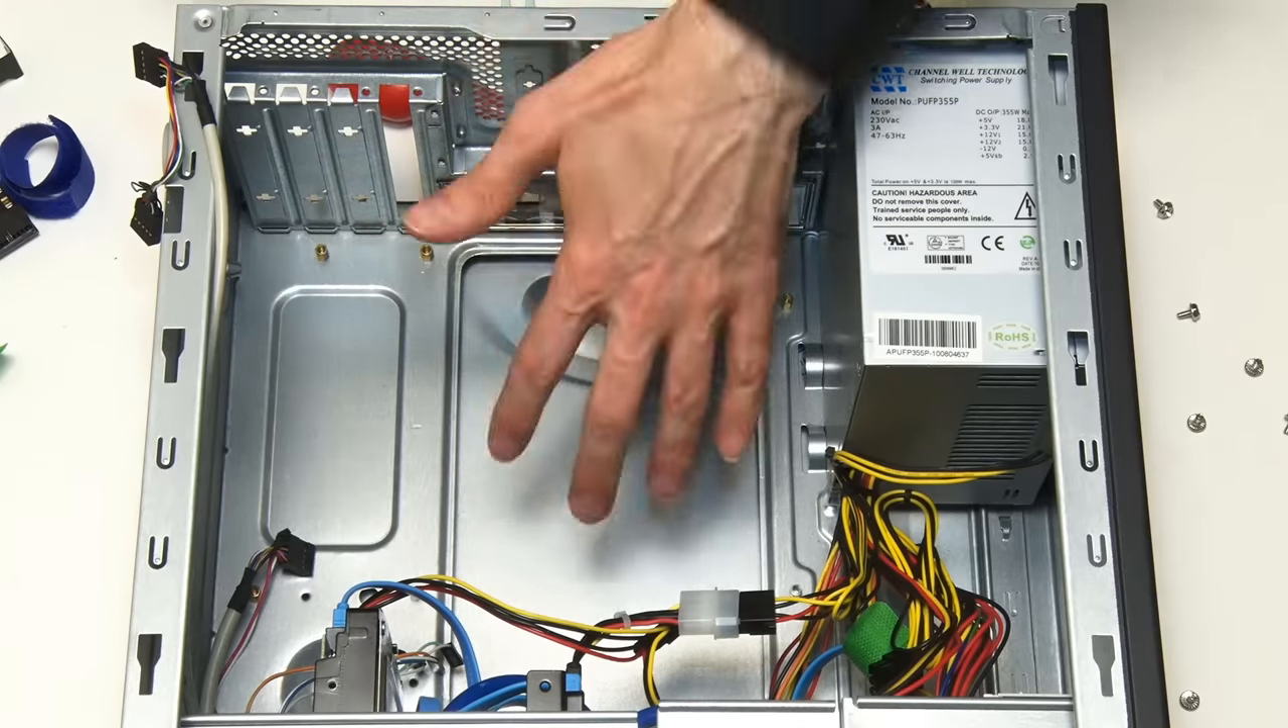And we've created a large new motherboard -sized hole in our computer.